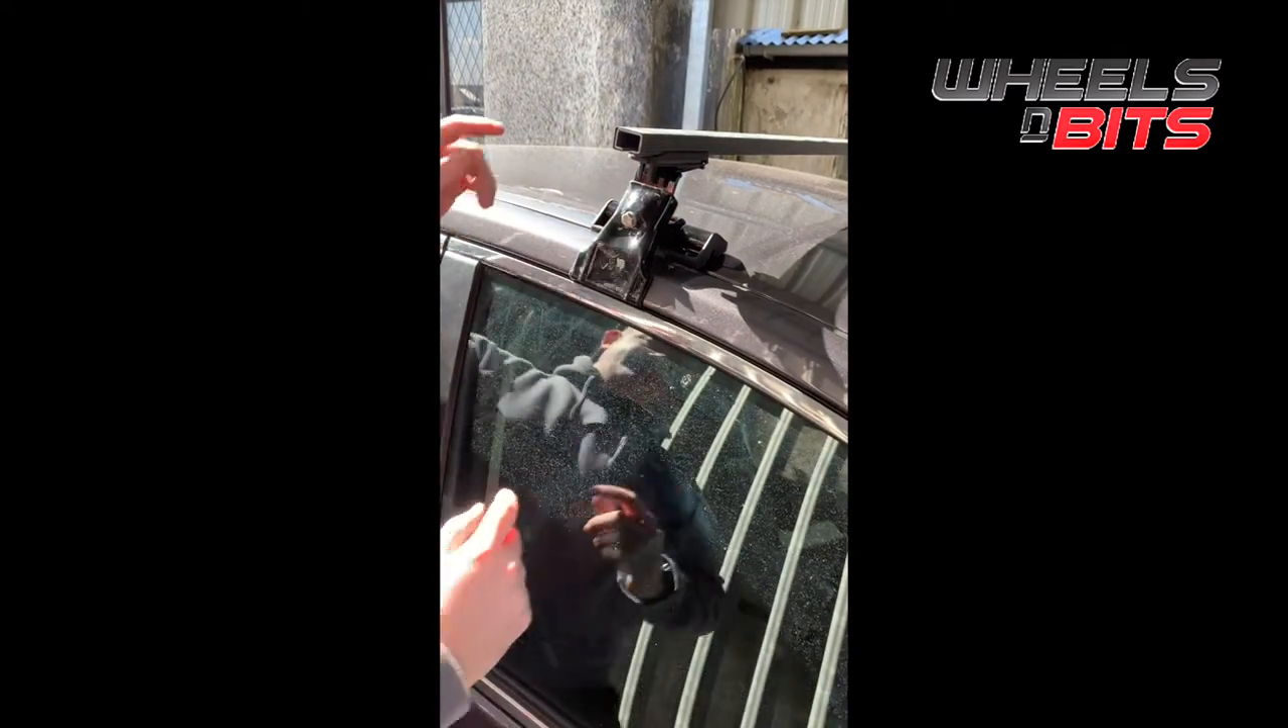Now the bracket's in place.